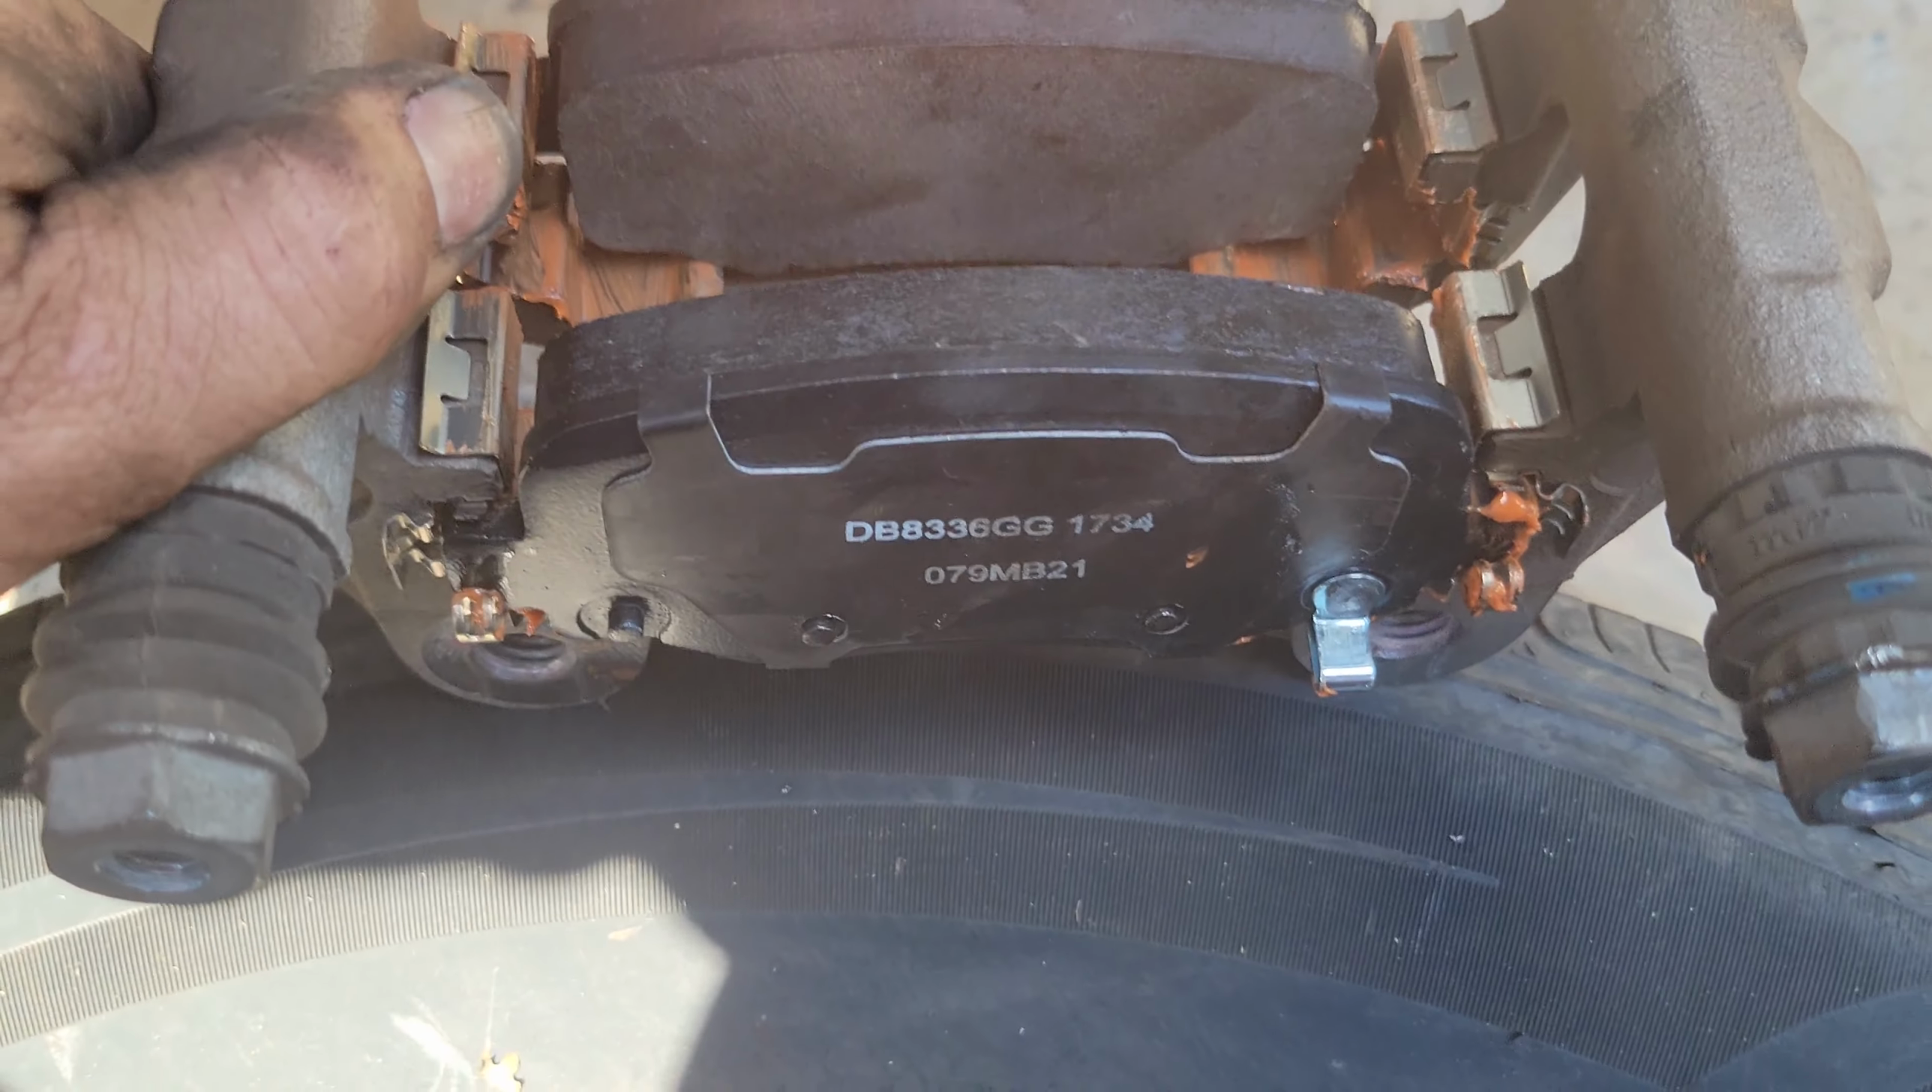As you can see i do have the brake pads back in the bracket itself.